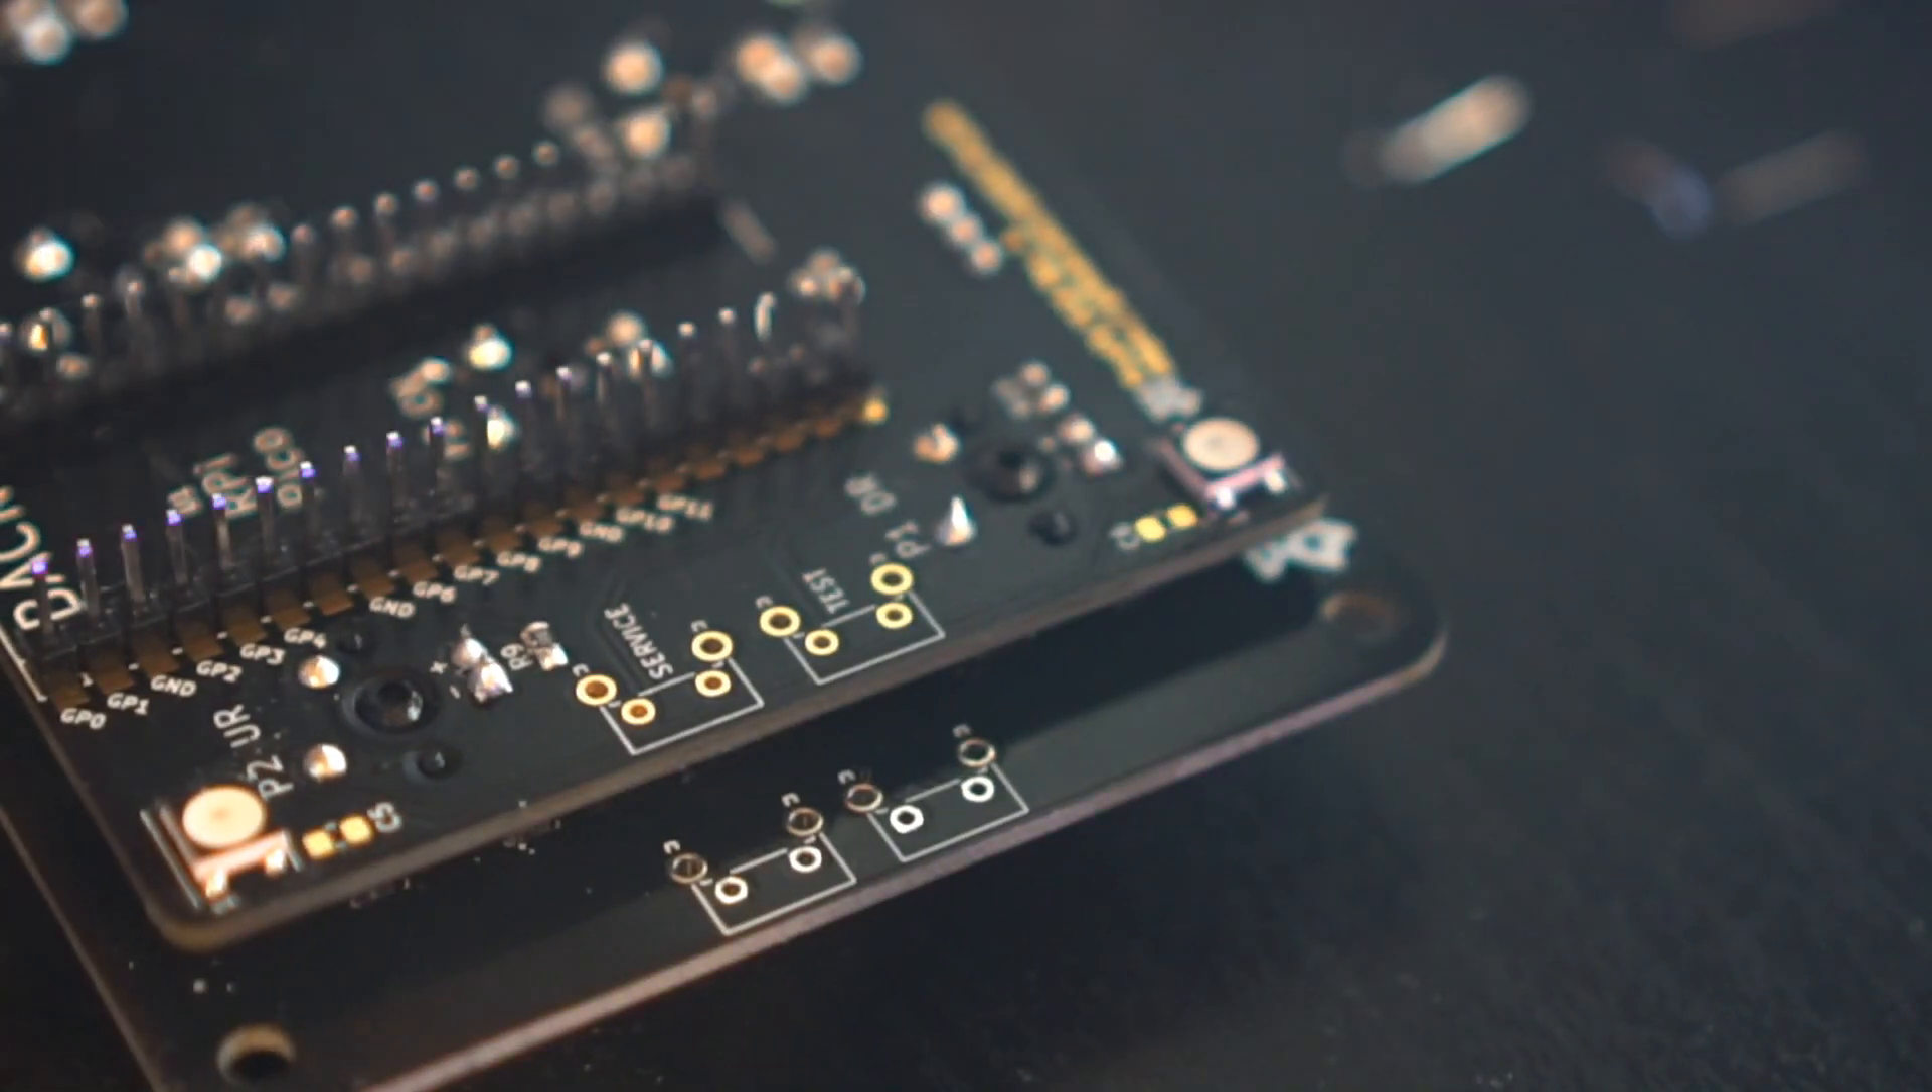All that's left to do in this step is to solder in the test and service buttons.